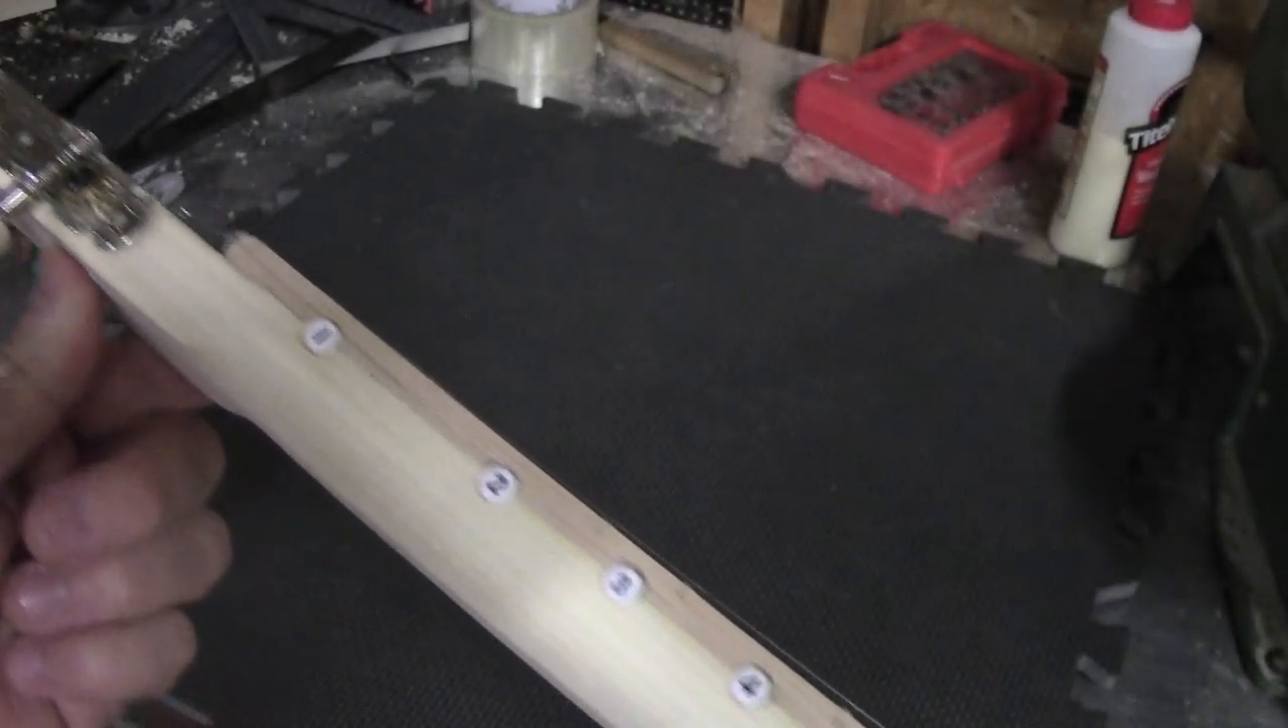I also installed these numbered beads in the side of the fretboard.